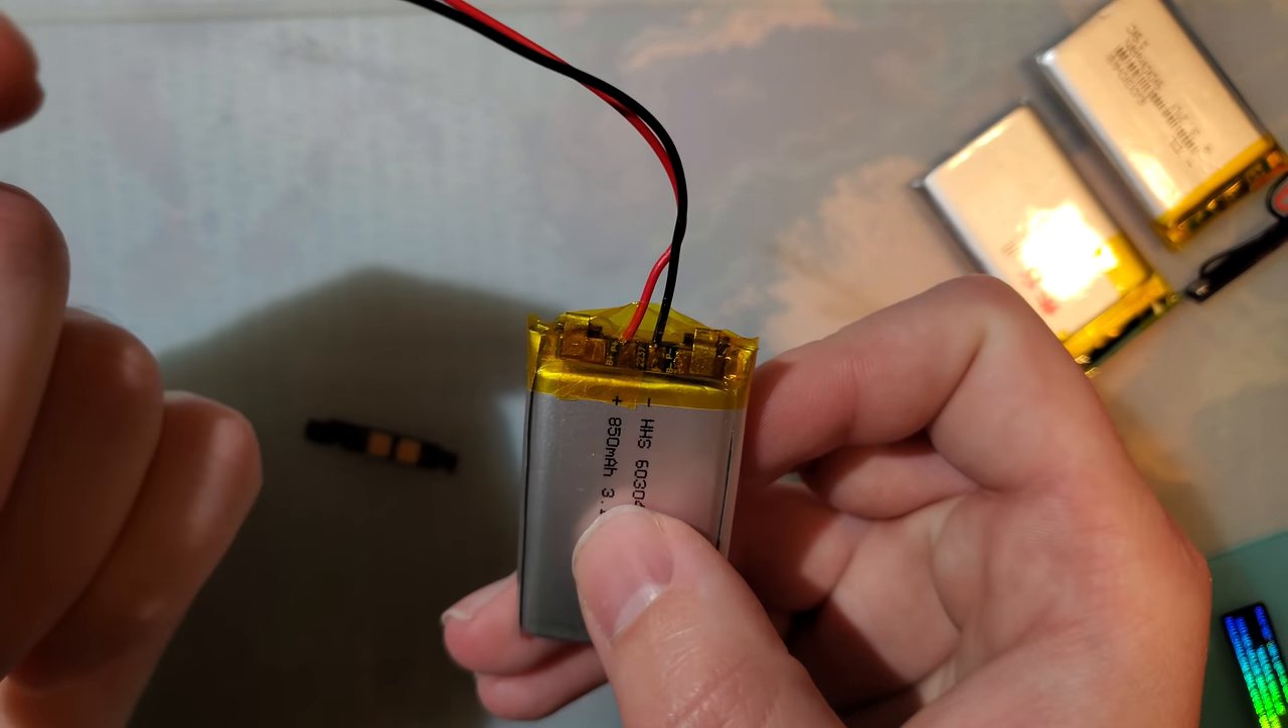I relocated the wires to come out the center instead of coming out the side.